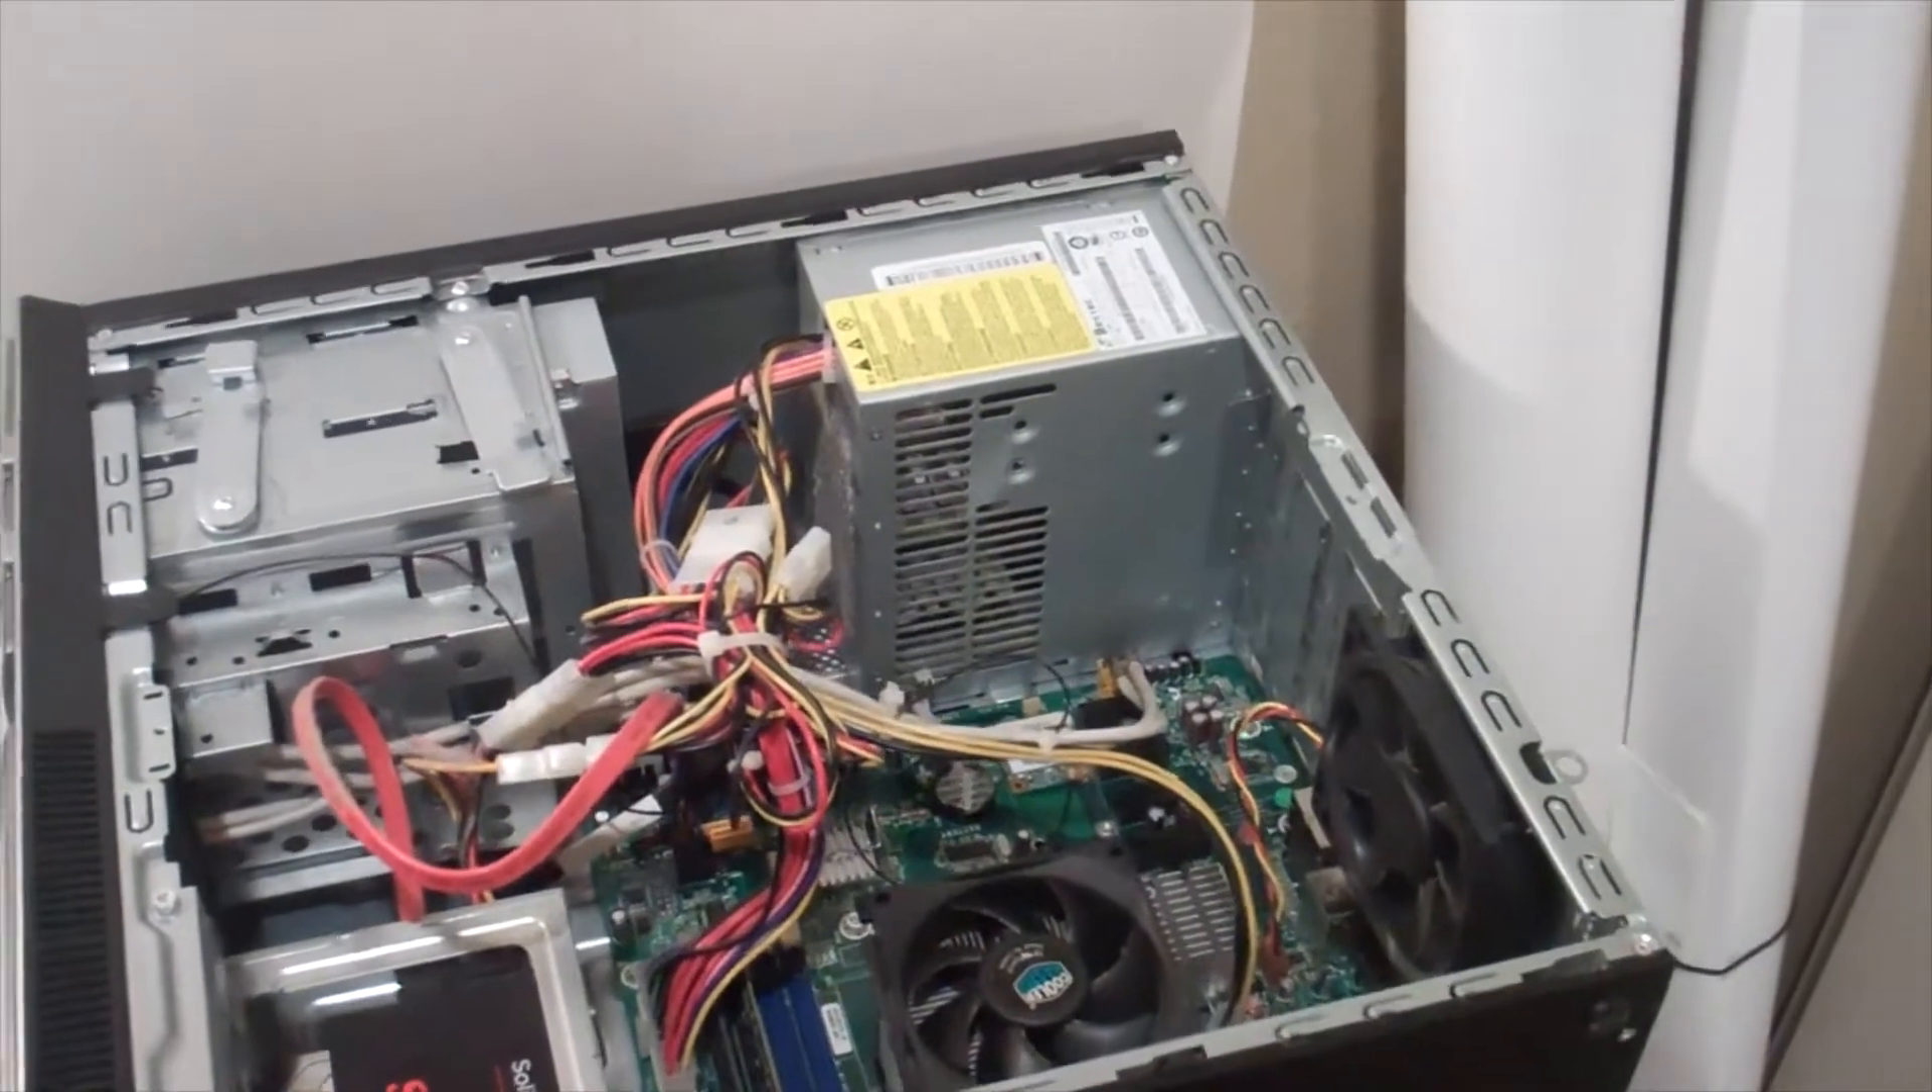All right everybody got the cover off and as you can see it's actually pretty clean in here.